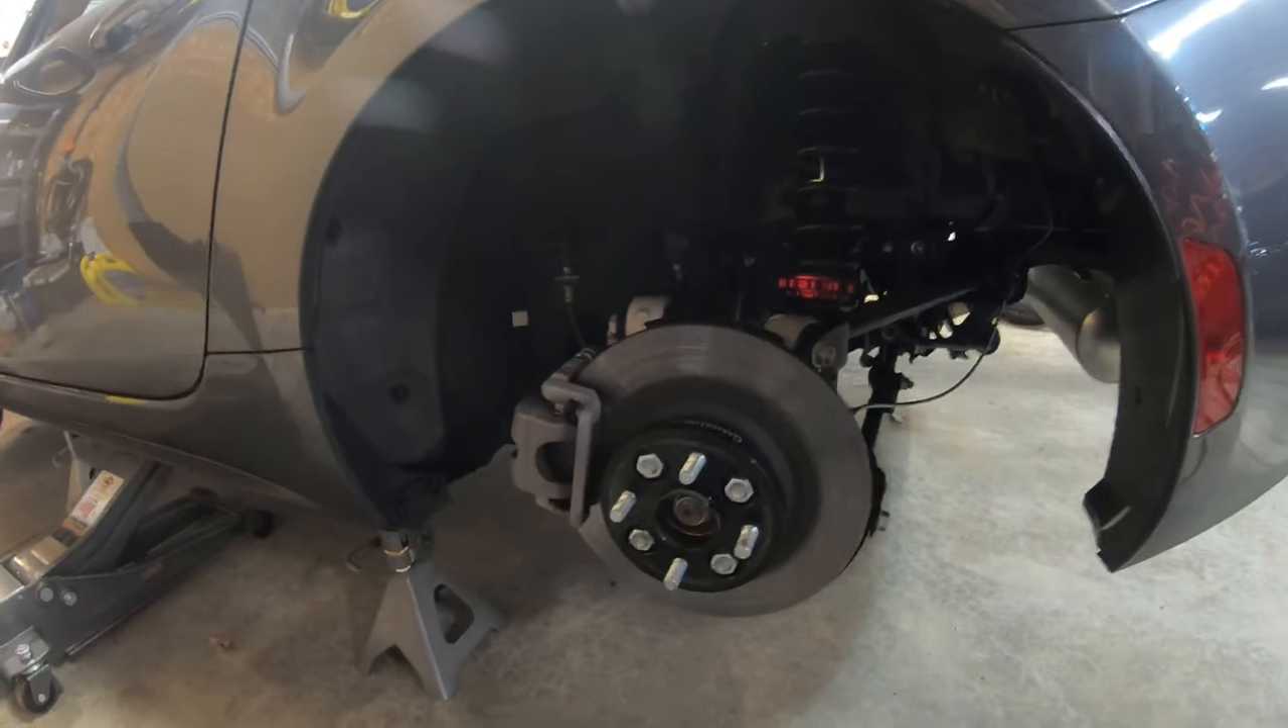I've already gone ahead and got the car on jack stands and pulled the tires off.